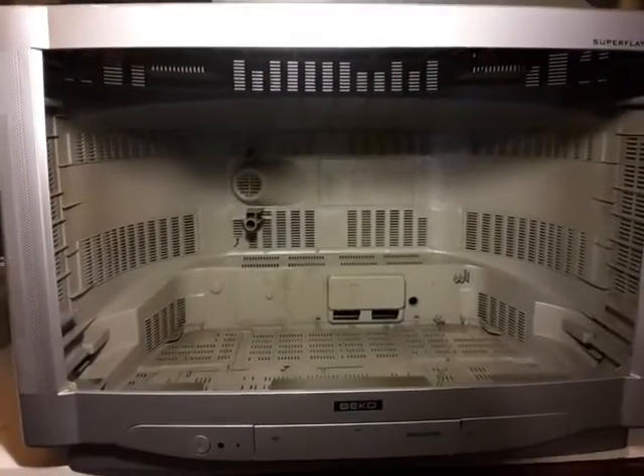Okay, that's the two sections of this large TV set taken apart, emptied out and now I have a very strong box with a hole in the front.